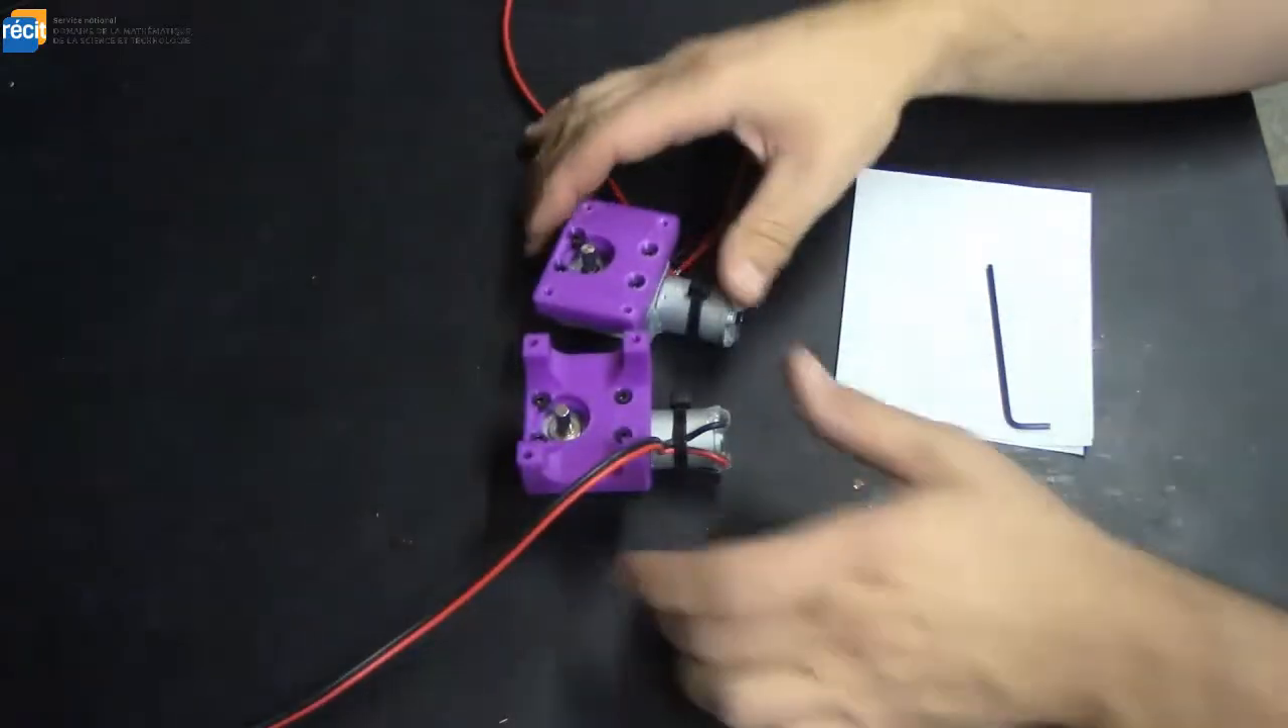Donc et voilà, nos deux moteurs sont installés sur le support.